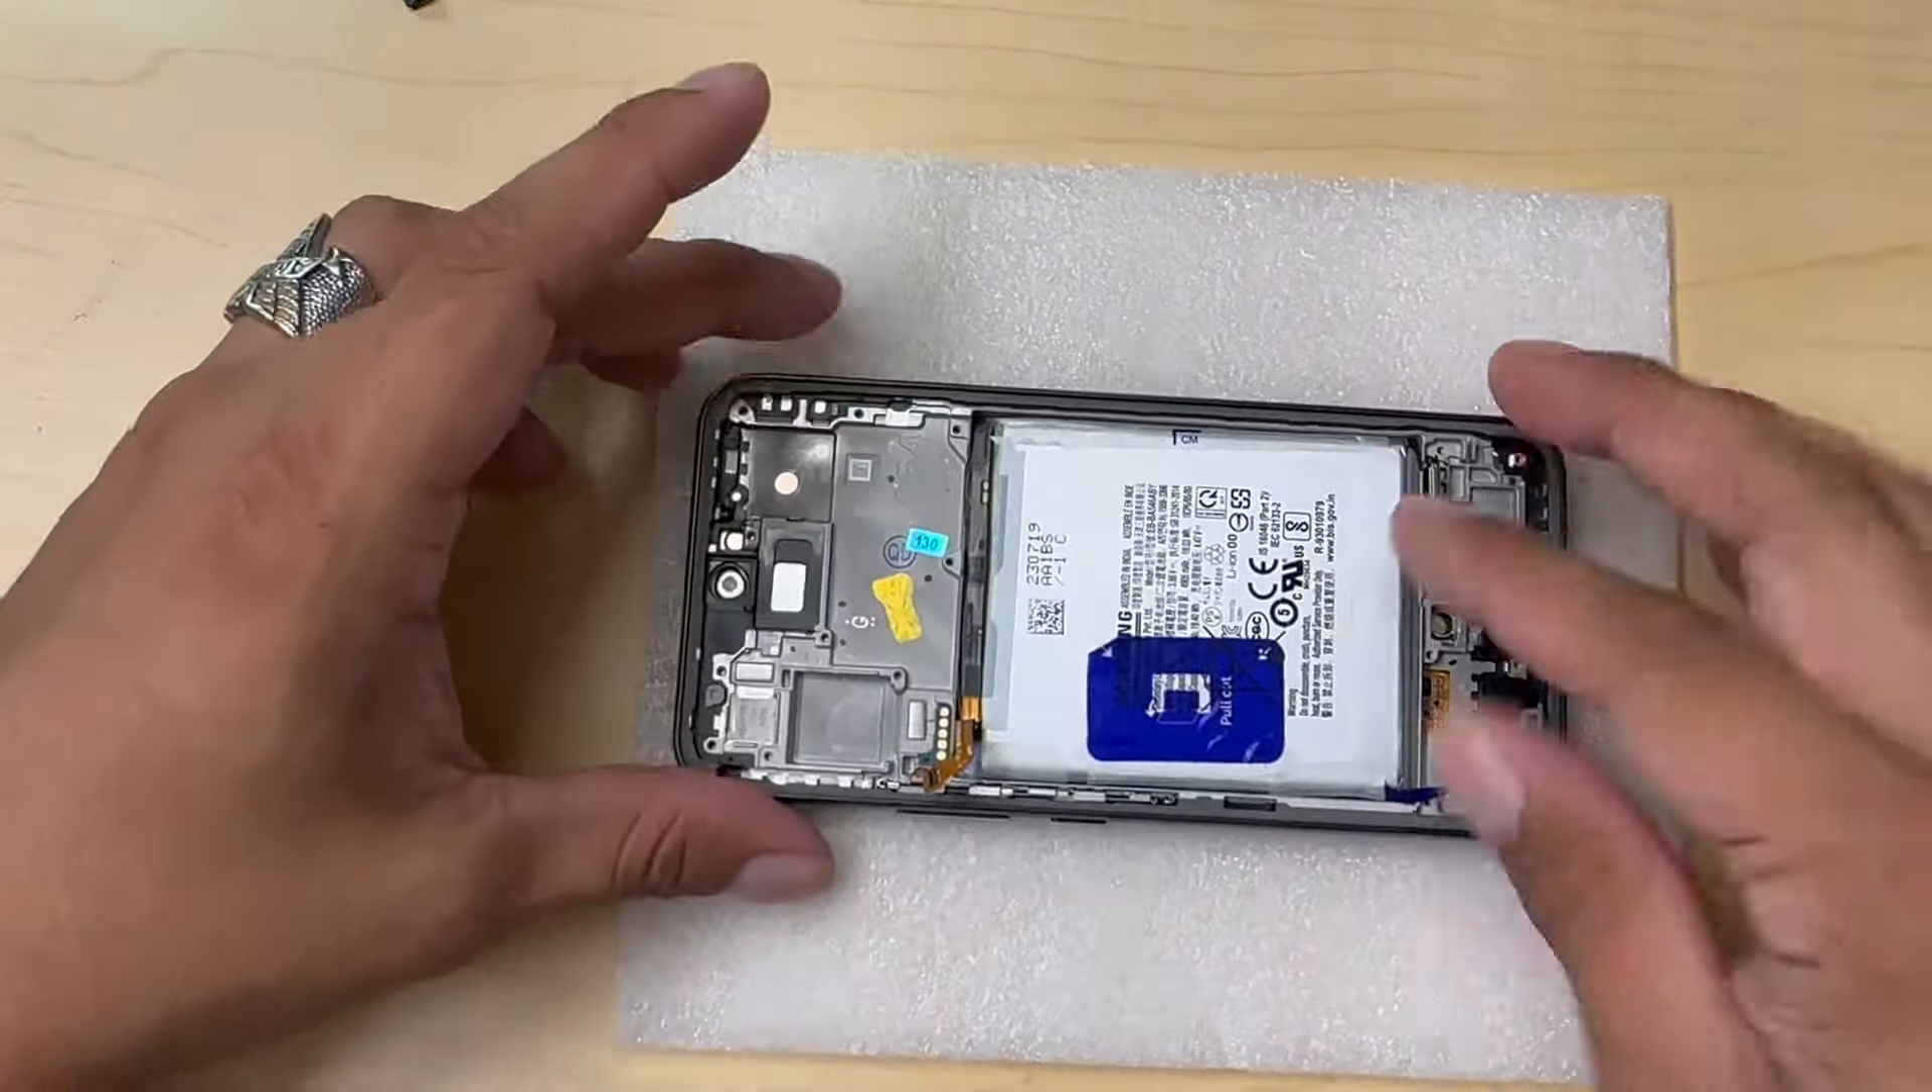And we have our new battery i mean our old our battery installed in the new housing and it's looking just like so.